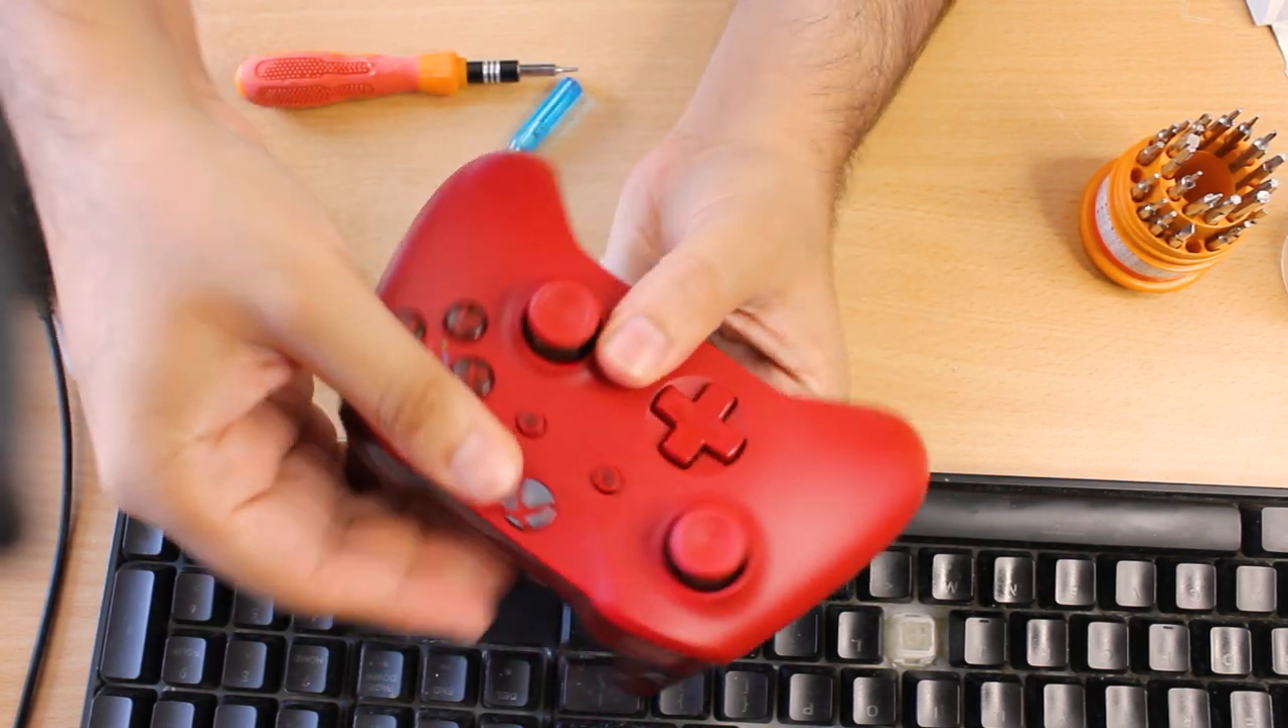And now, put the faceplate on. There you go, it looks nice and clean, looks new.